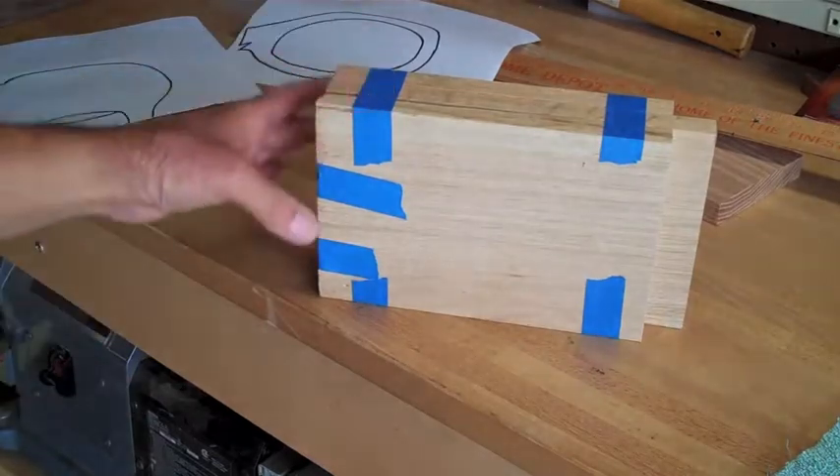So you can see now i have put masking tape around these three blocks of wood holding them so i can band saw cut or if you need to use a jigsaw that would work too.